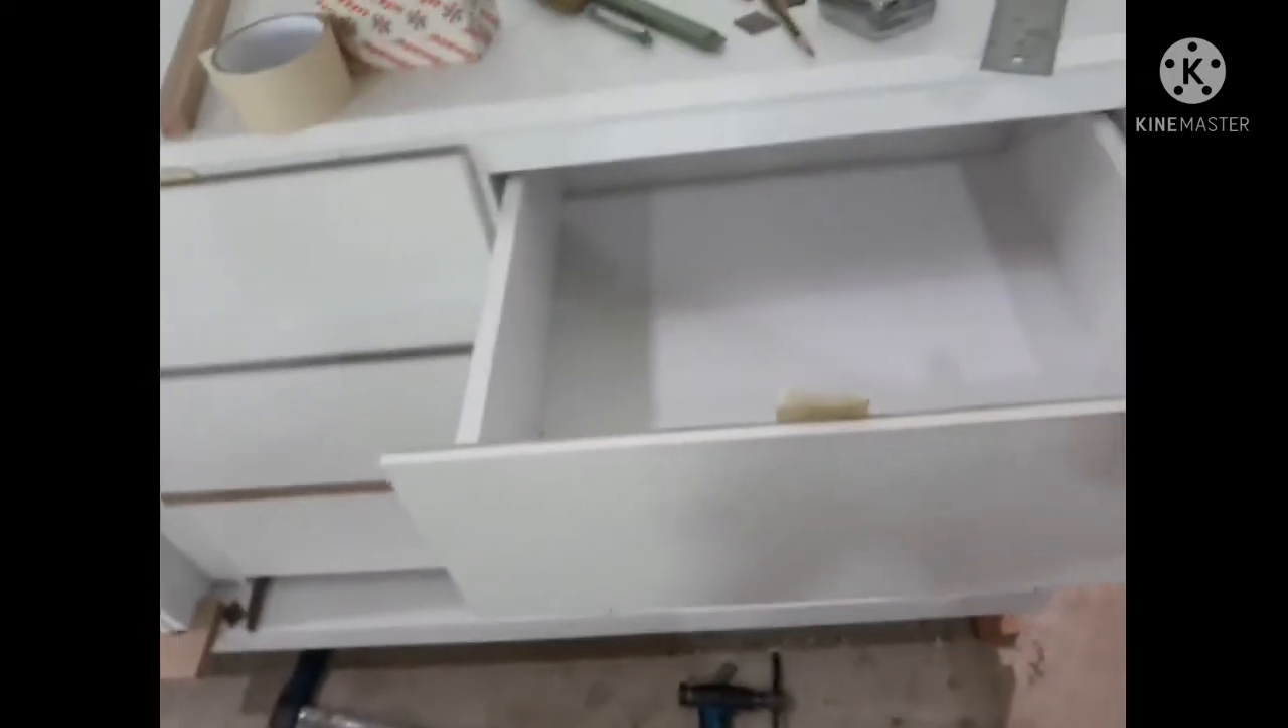Kung mapapansin nyo po nakakabit na yung mga drawer nya.